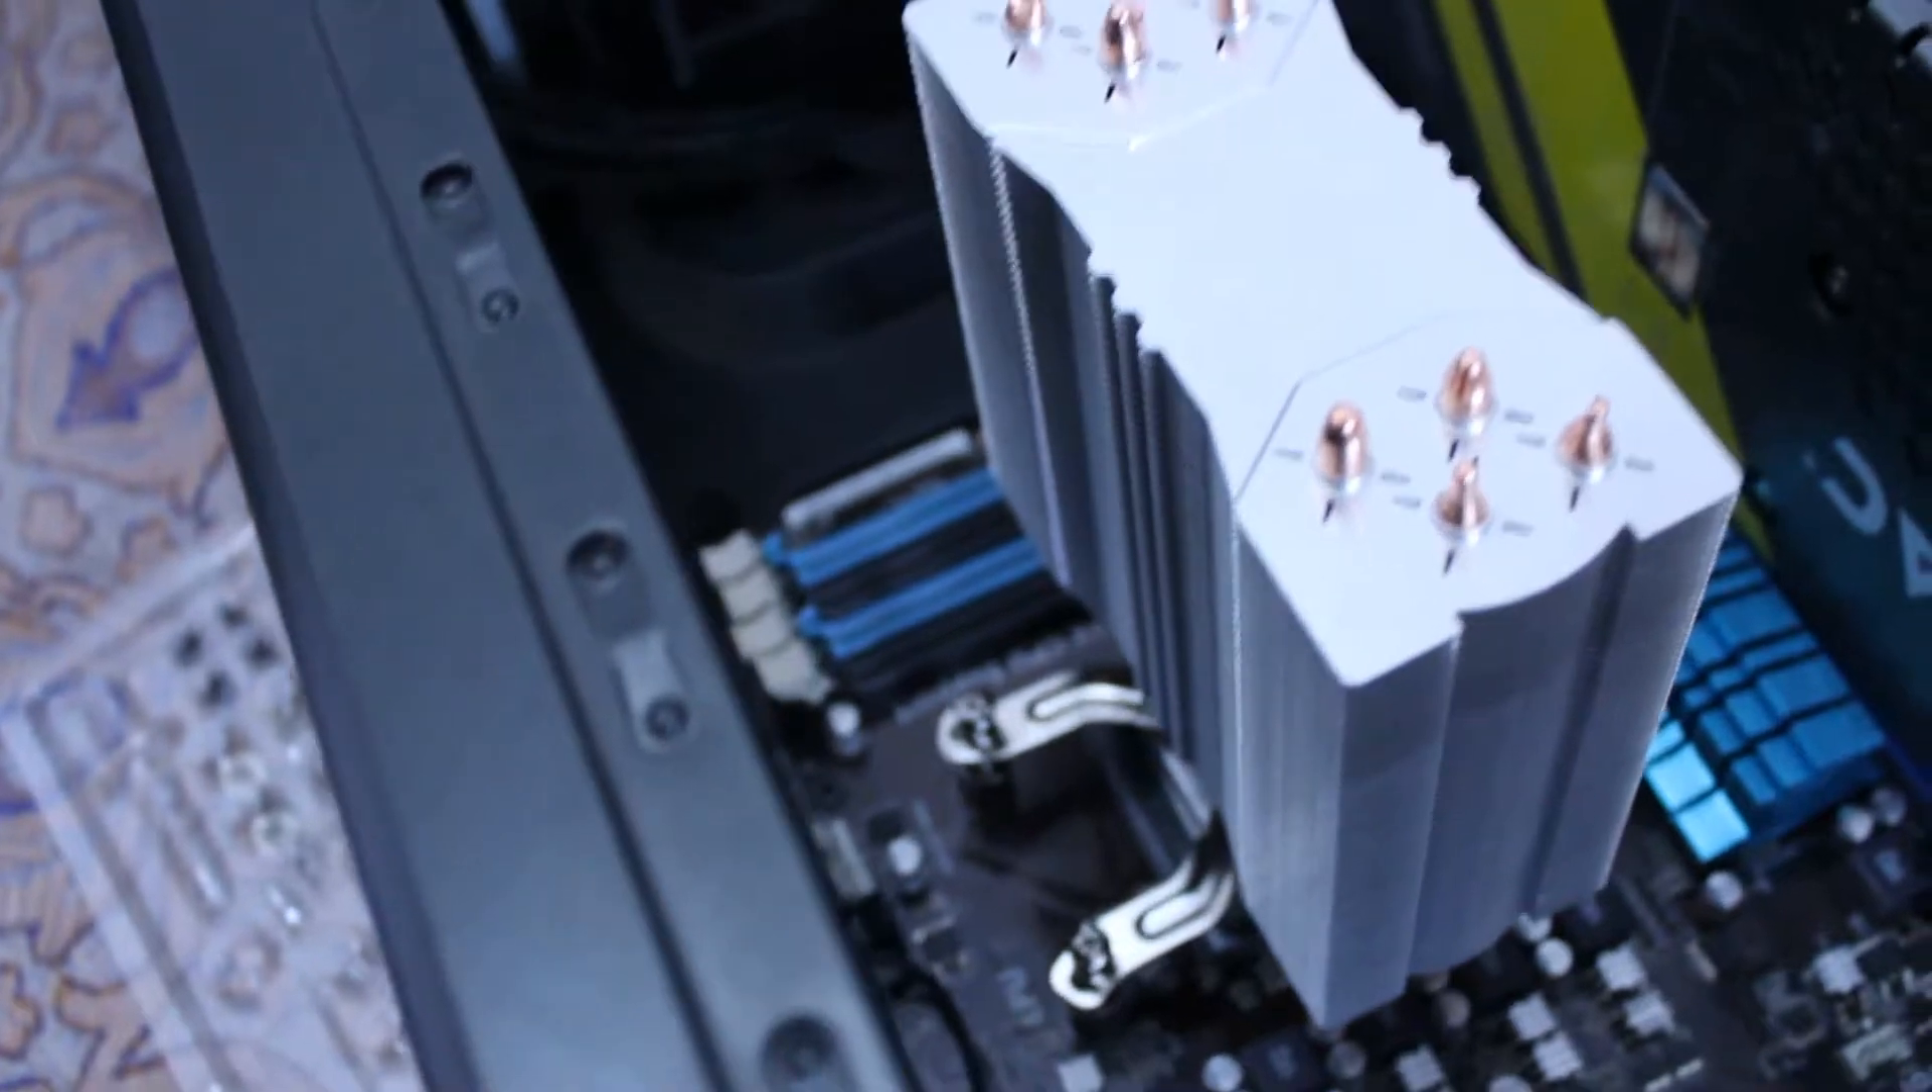I have gotten the cooler onto the mount. This is how it looks.